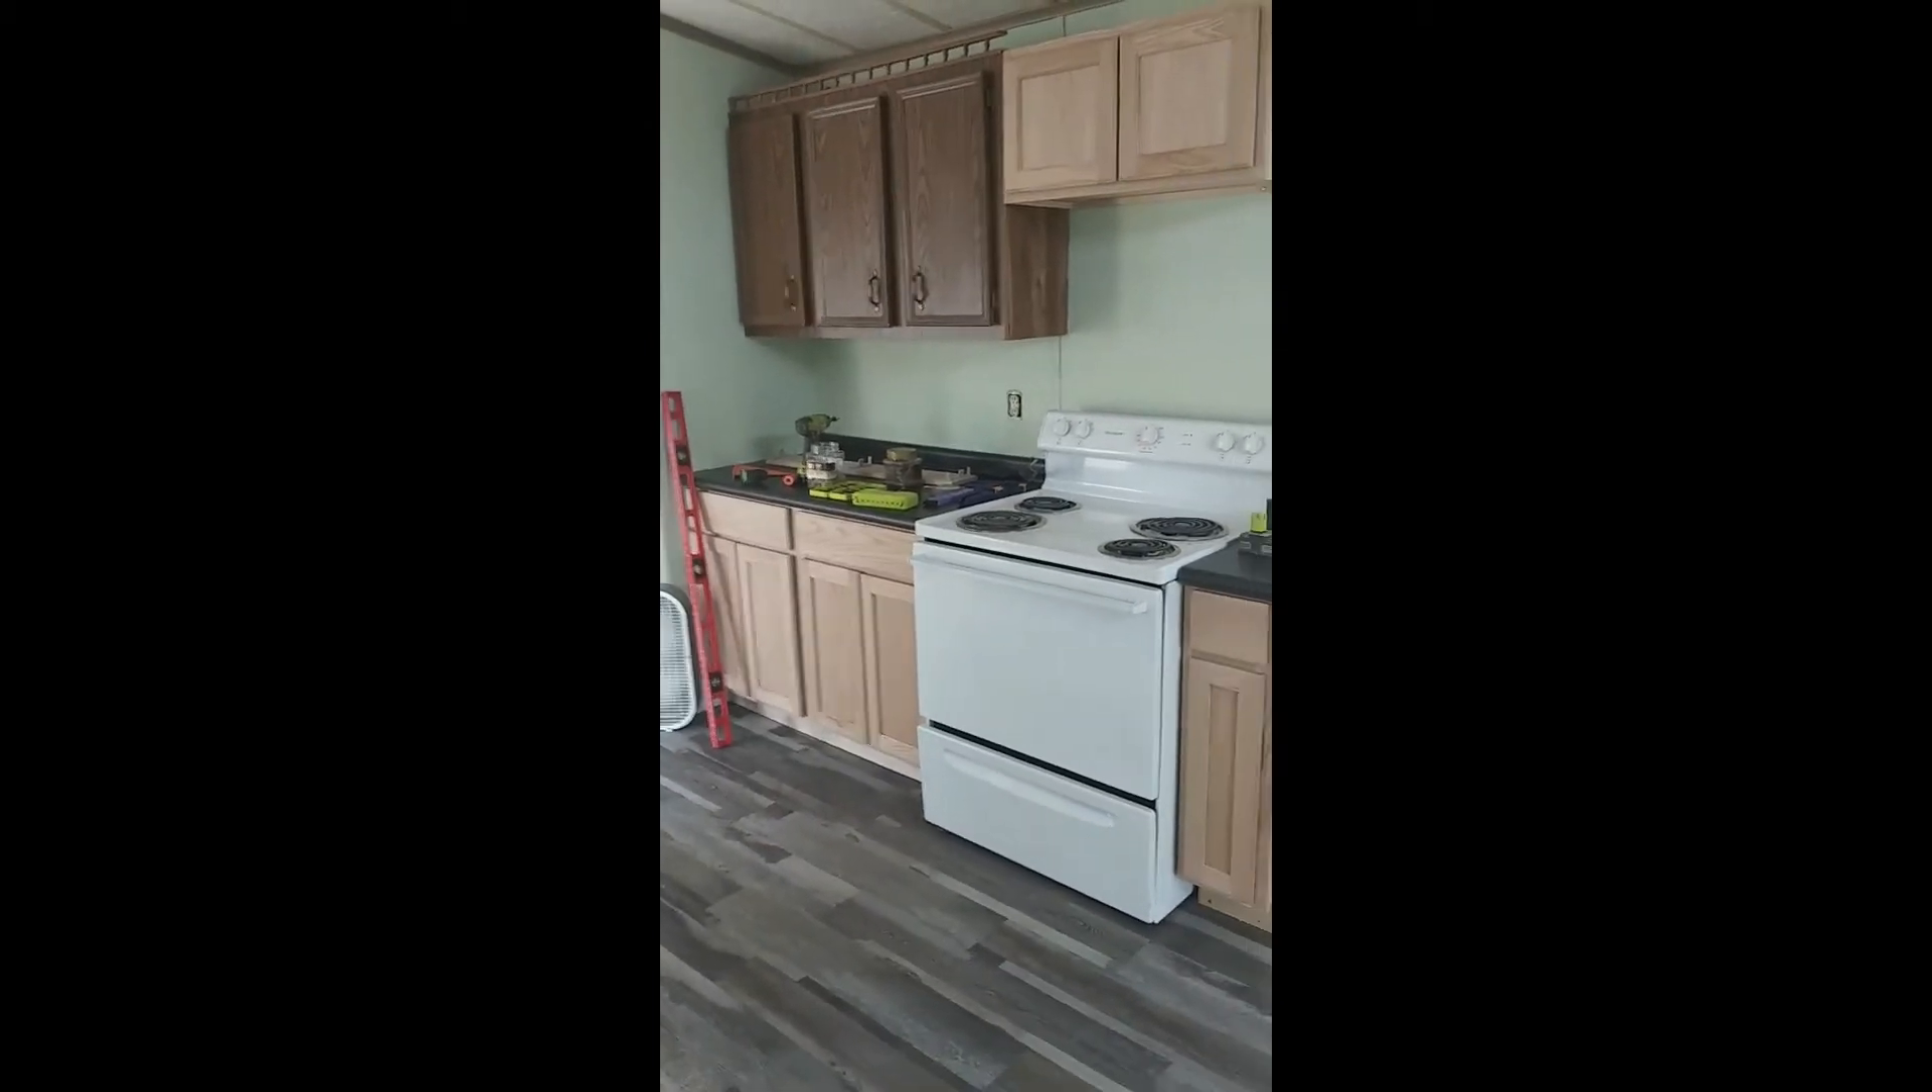As you can see, if we go to the other side of the kitchen, Lisa's already installed all this. These cabinets, the stove, and the countertops, and yes, those uppers.